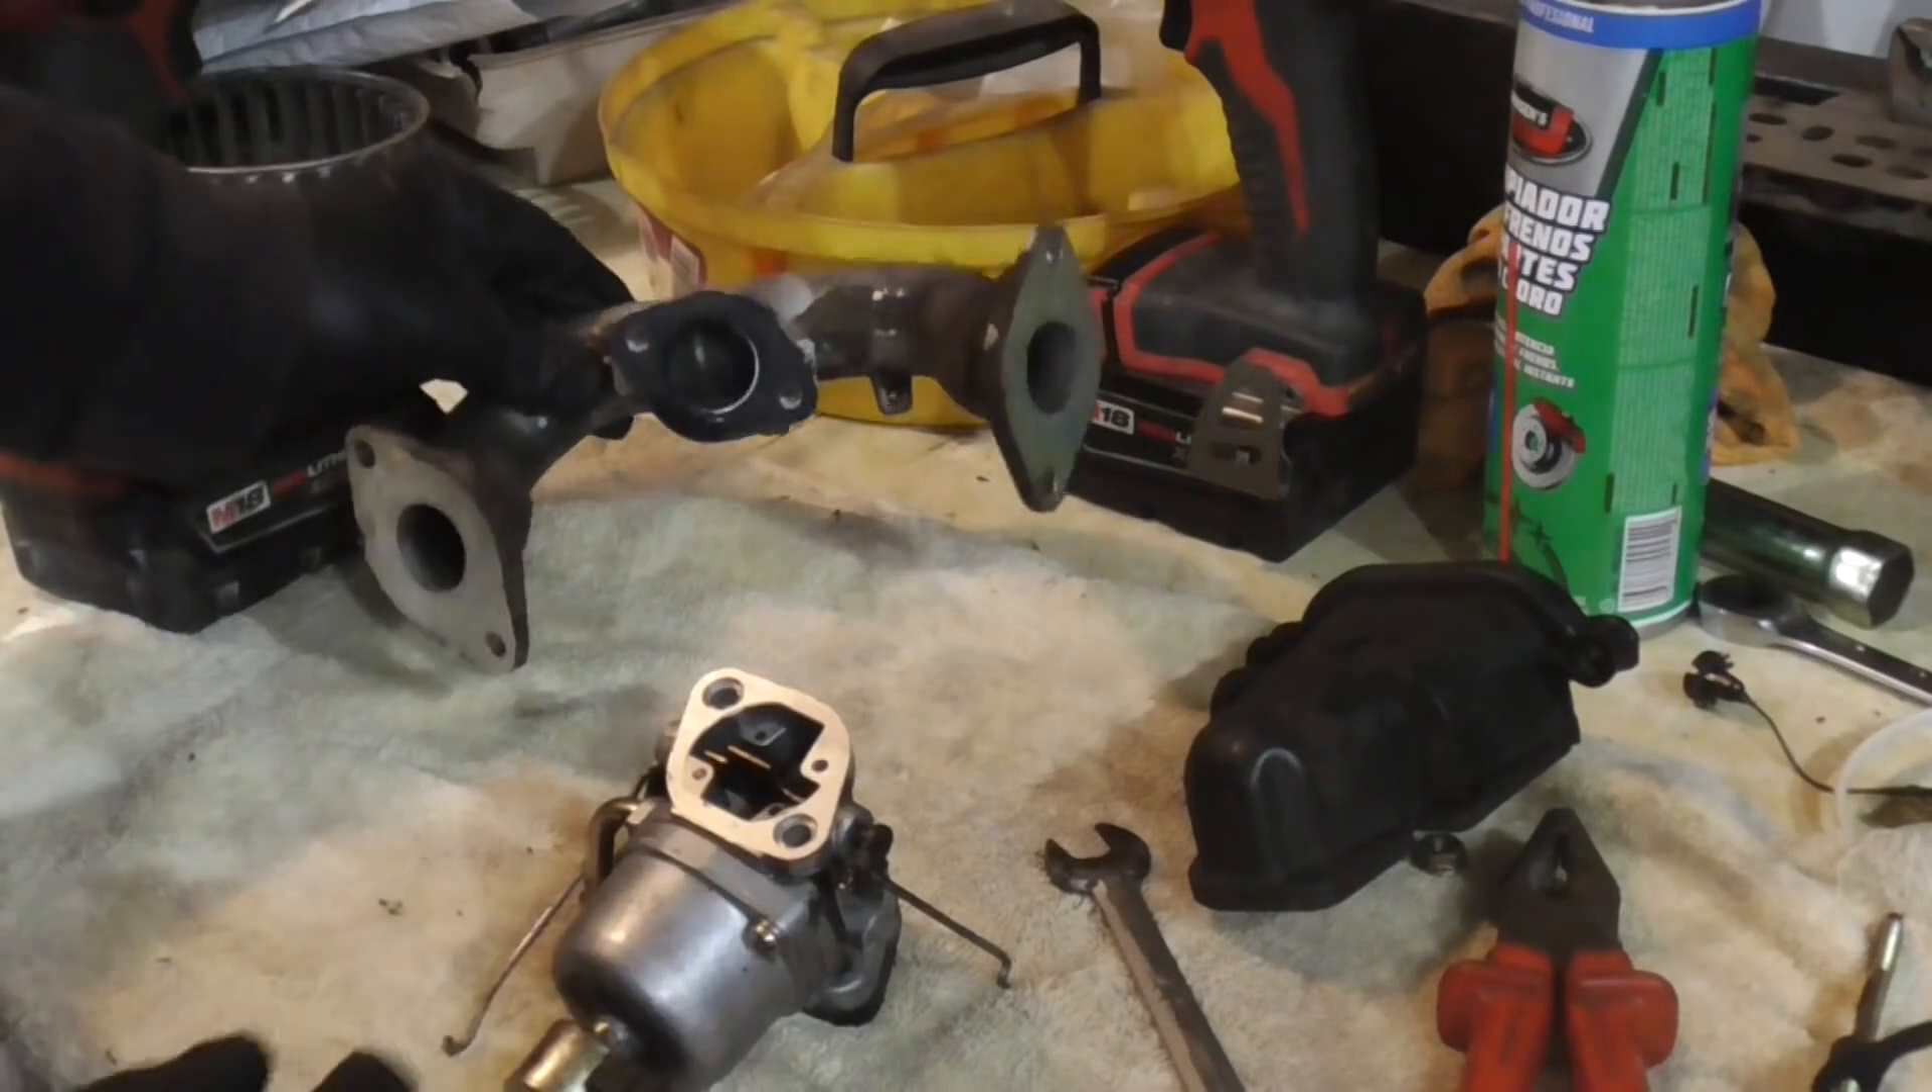Our carburetor is now free from the manifold.